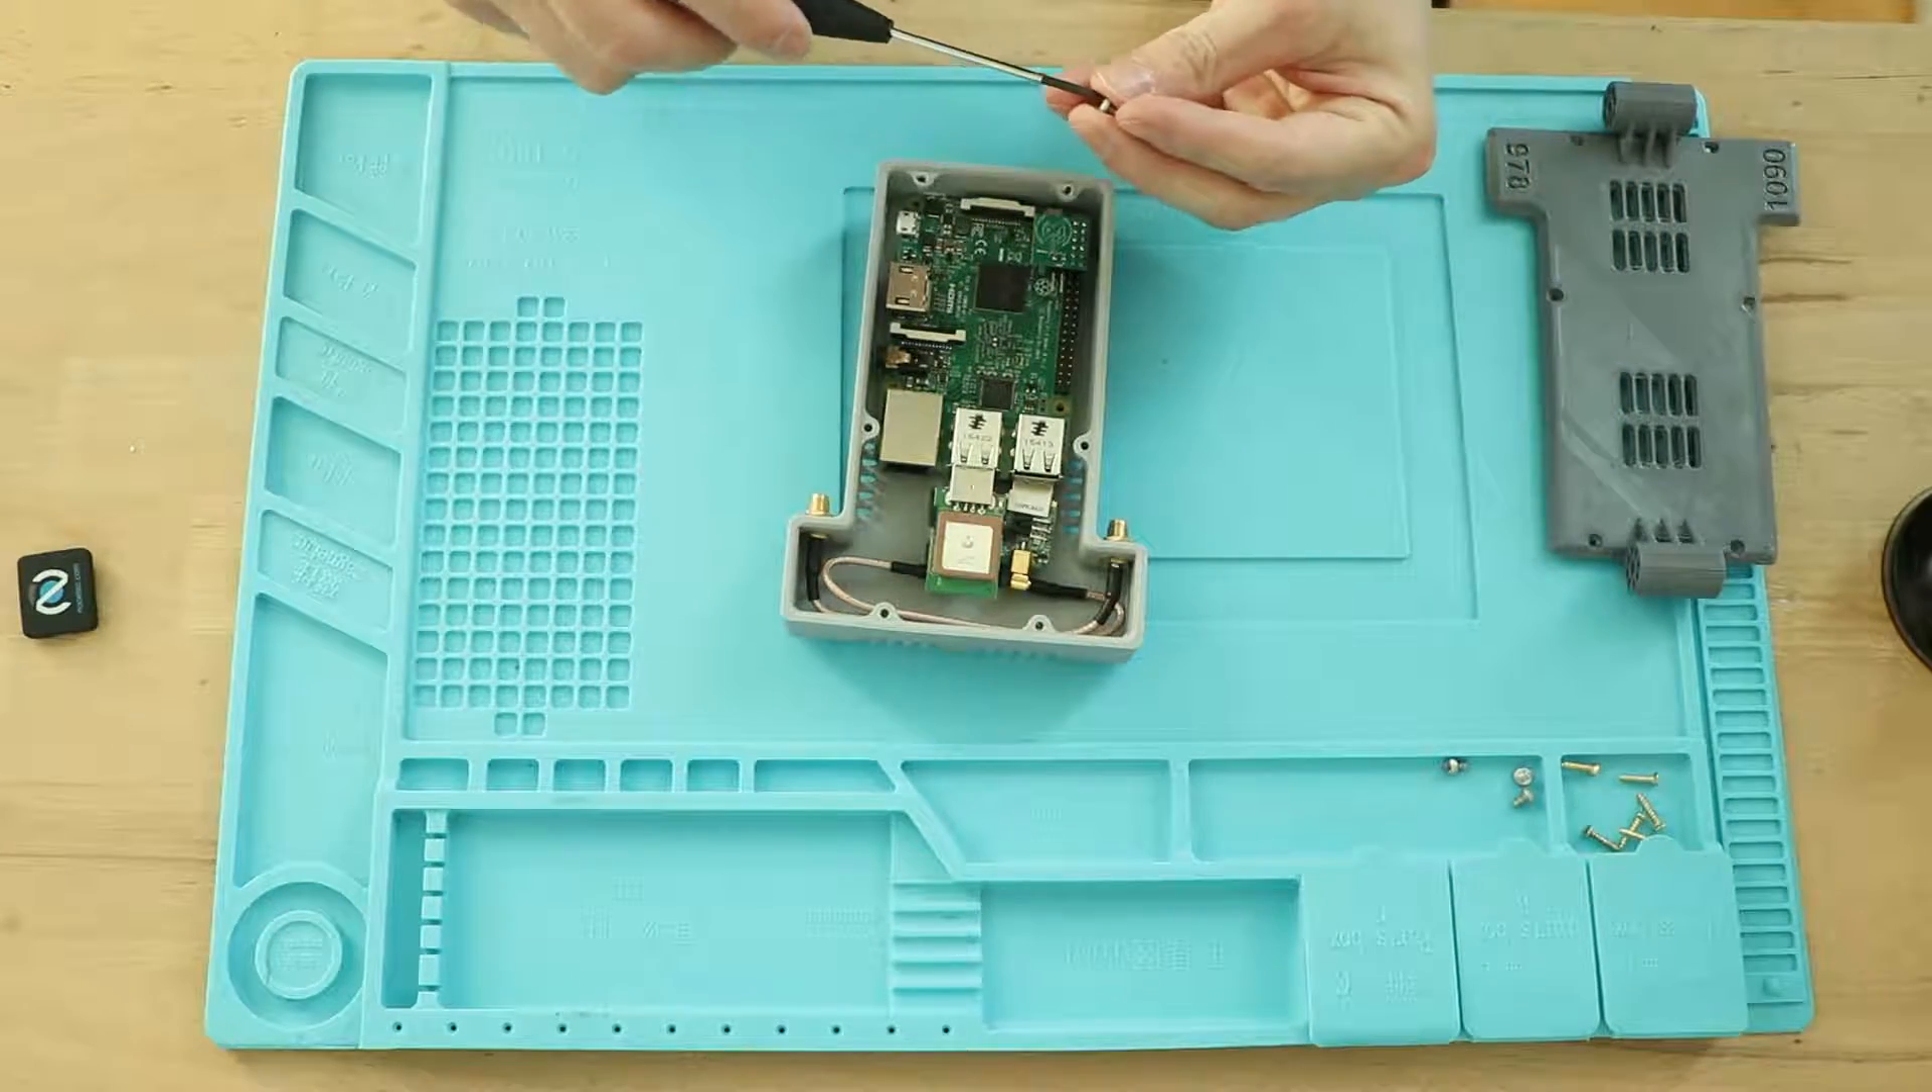We are almost done now we only need to screw down the raspberry pi to the casing and then close the casing and screw down the lid.